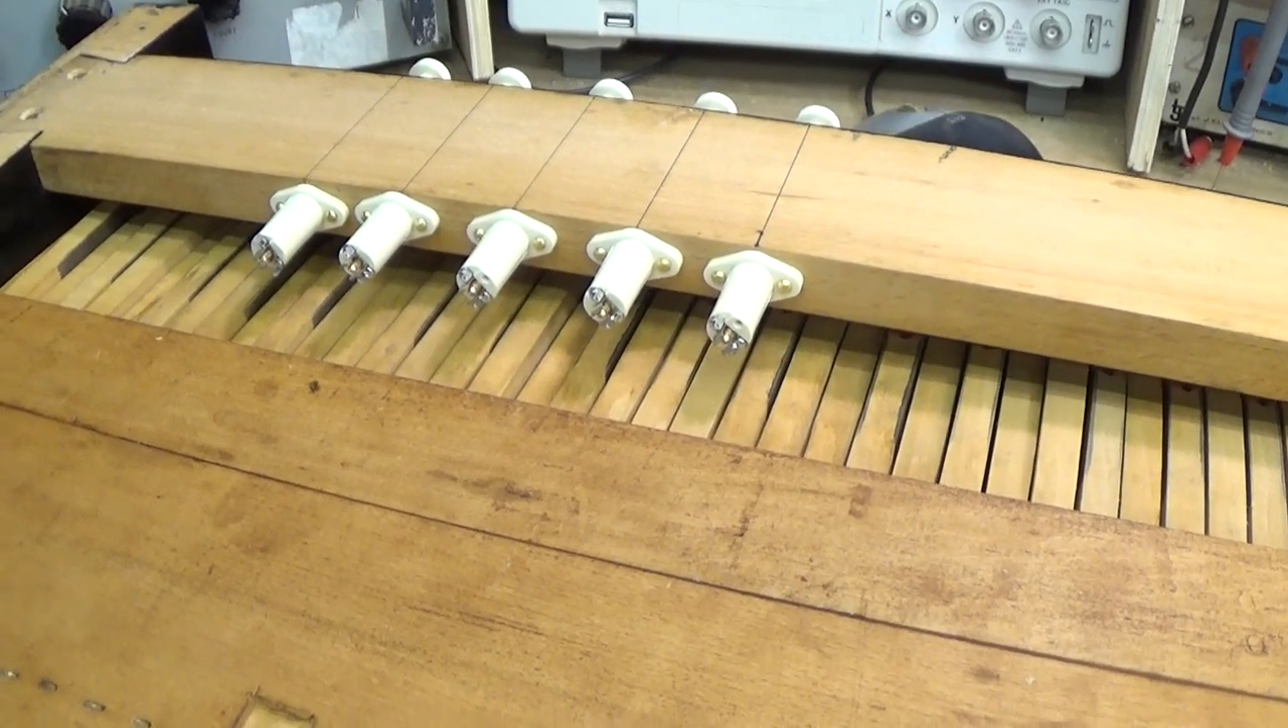I've got all the keys back in now and we're going to start wiring up the thumb pistons.